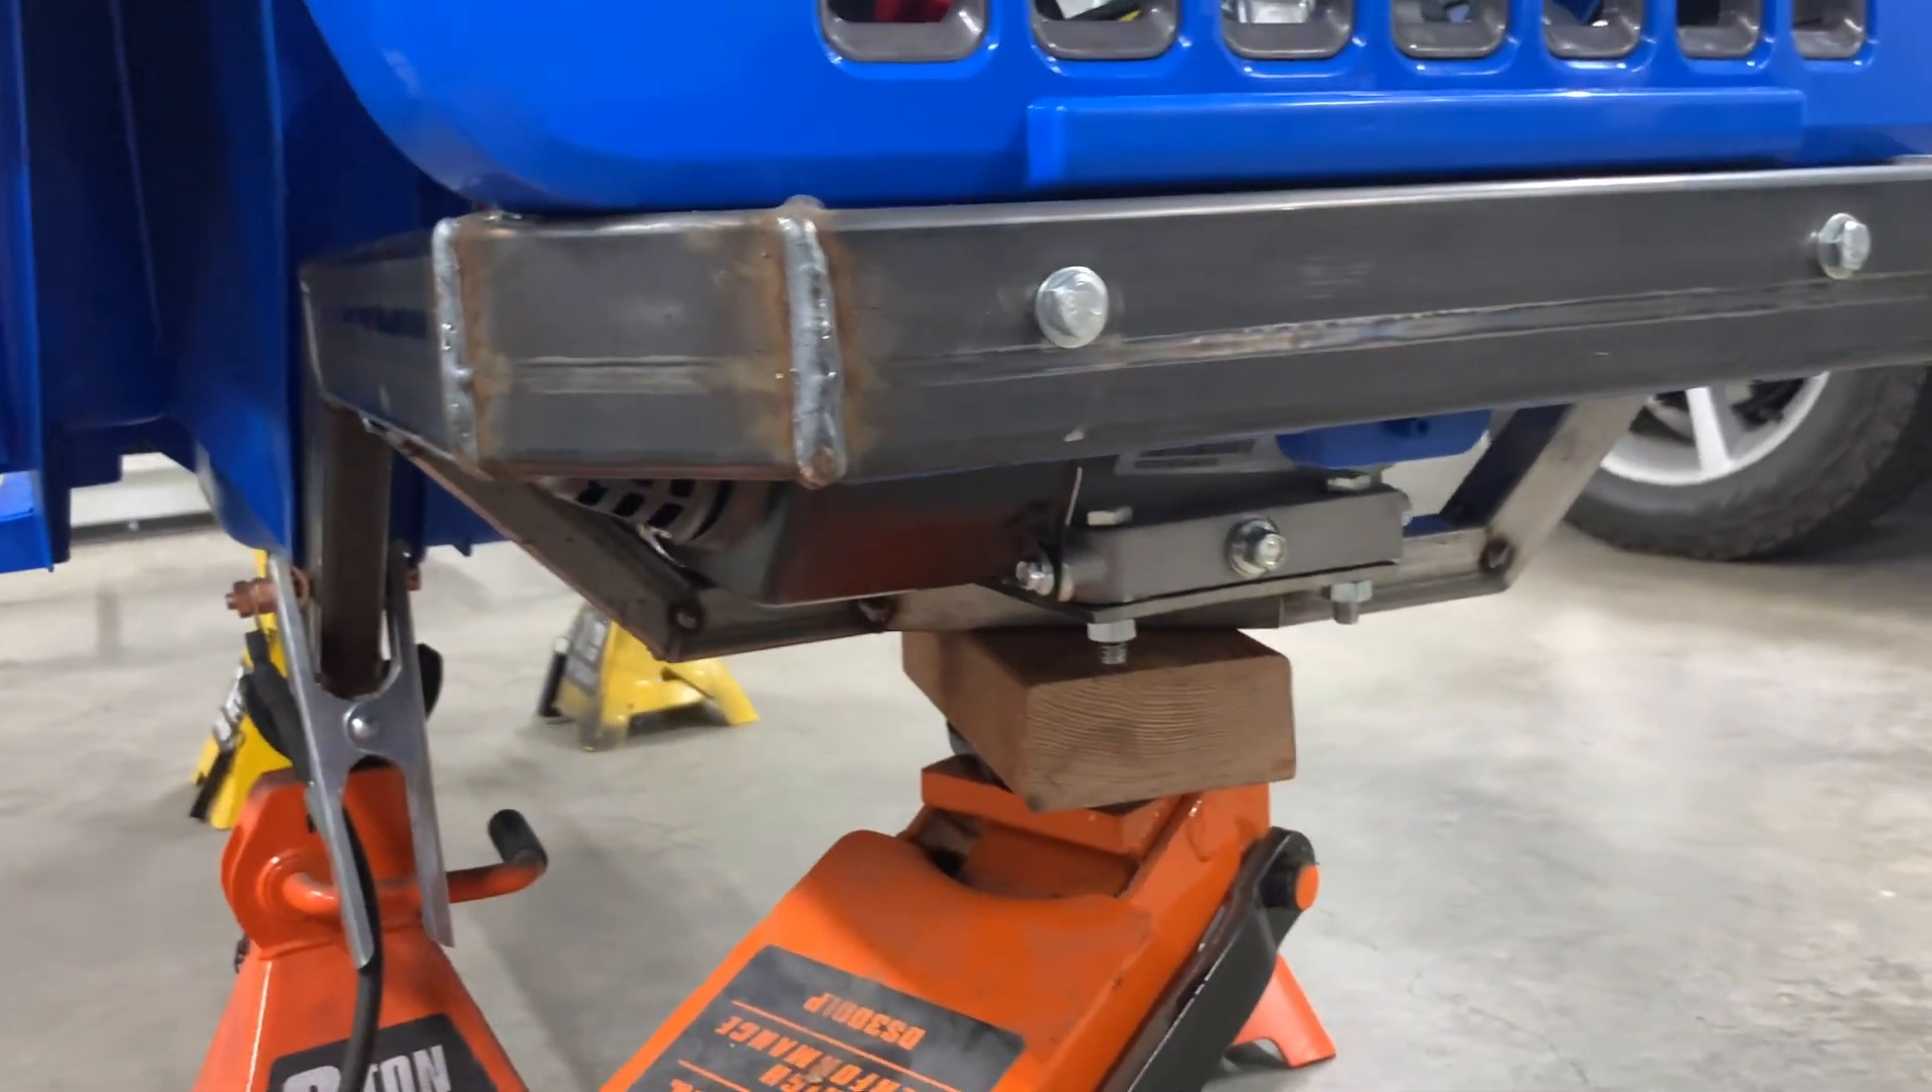All righty so we got that main engine mount crossmember all tacked in there for now.